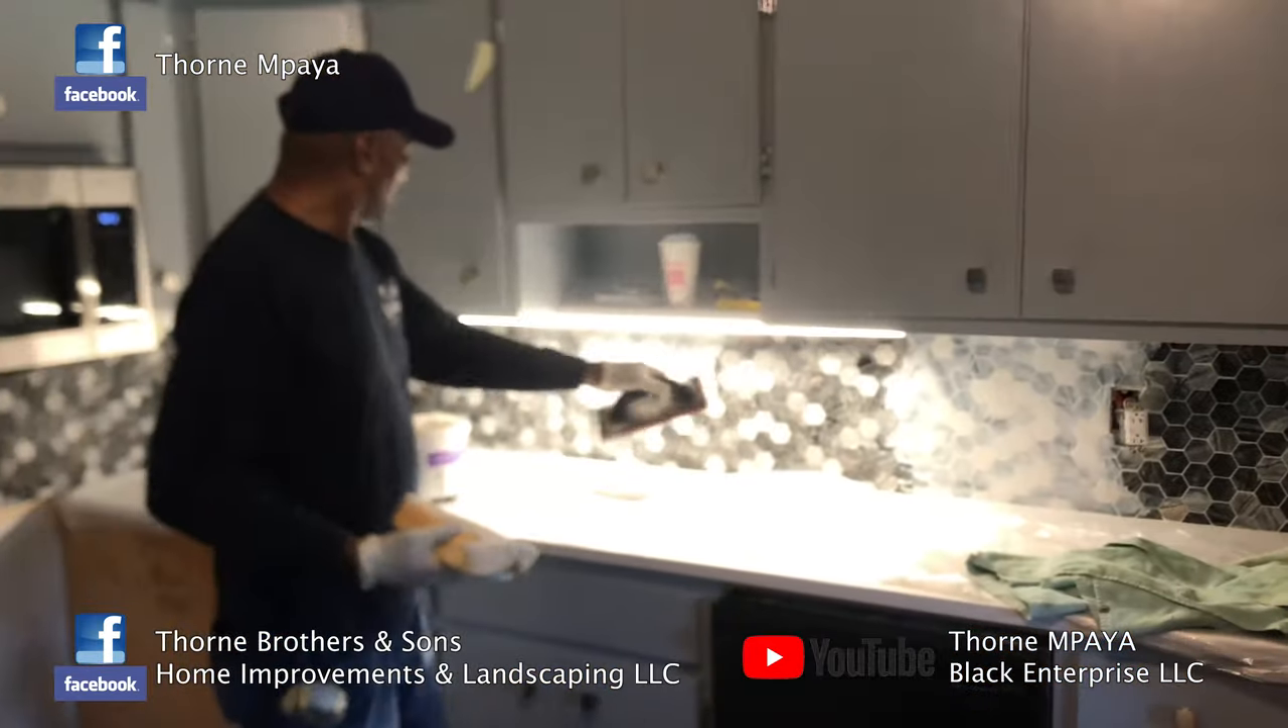Okay, as you see, we got the backsplash on last night.